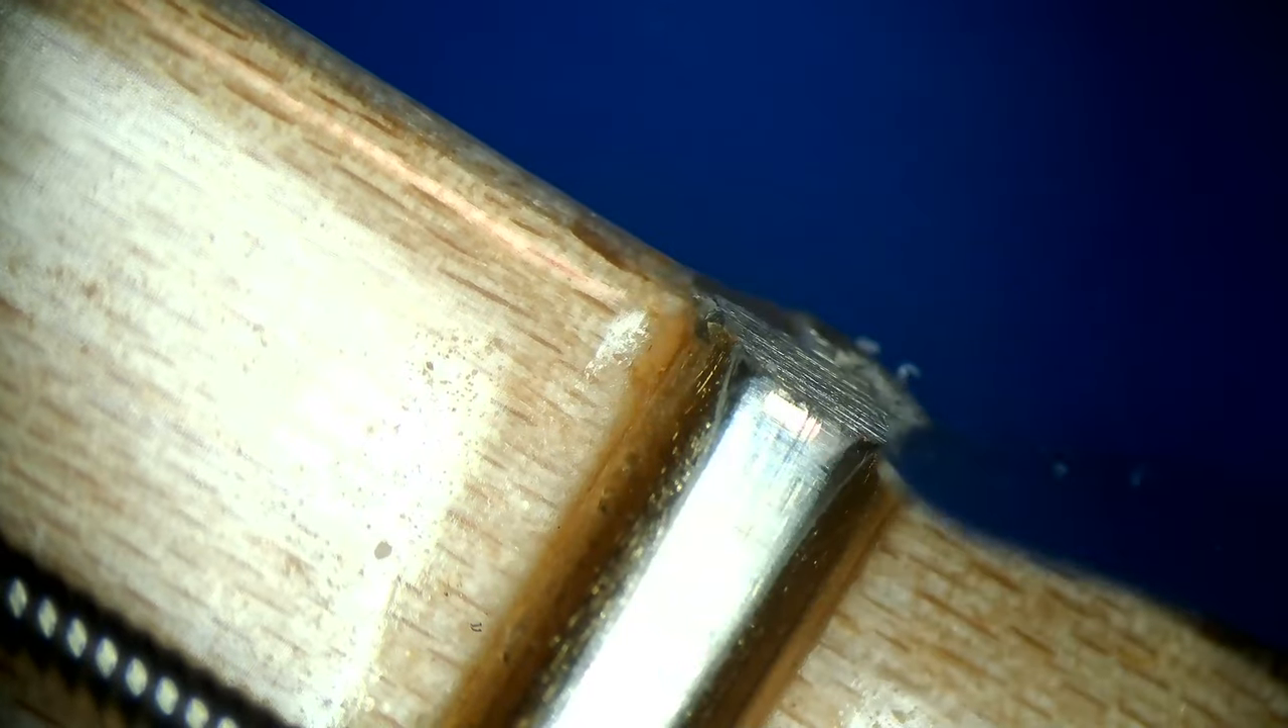You can see that um the fret is protruding a little bit.